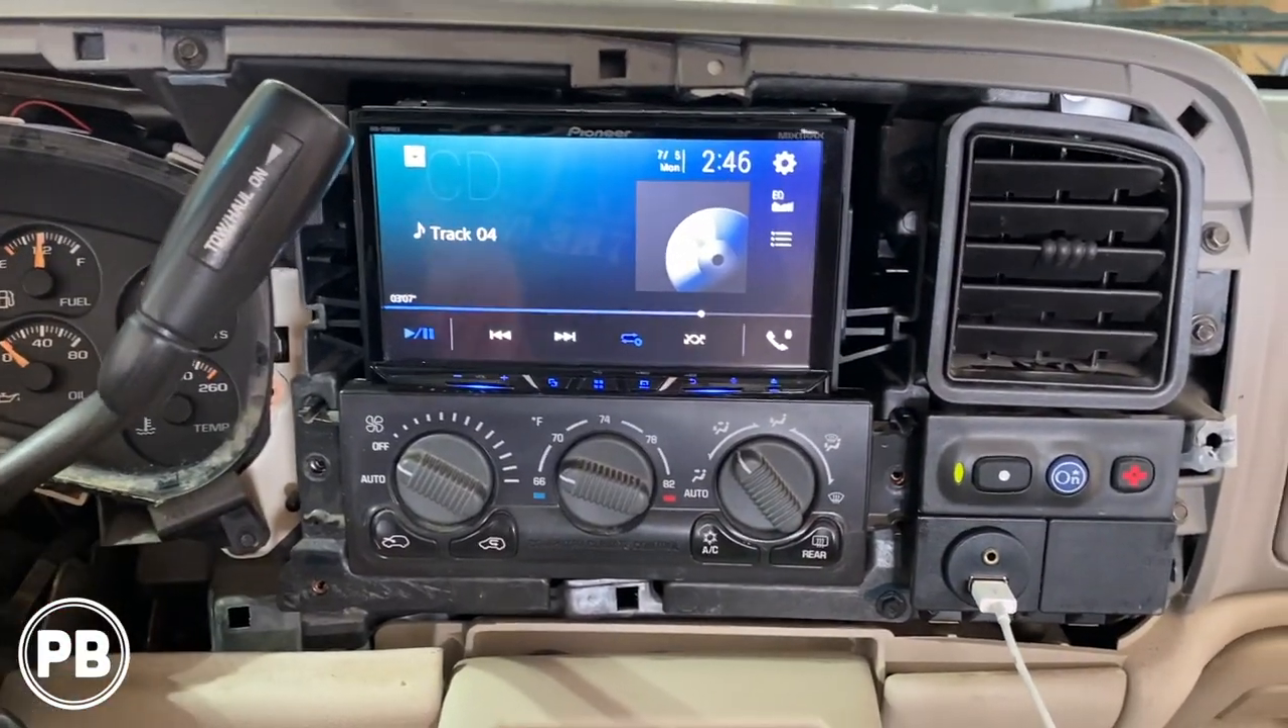Okay so we got our radio back in now we just need to put the trim panel back in but essentially we got everything hooked up and our radio slid back in.